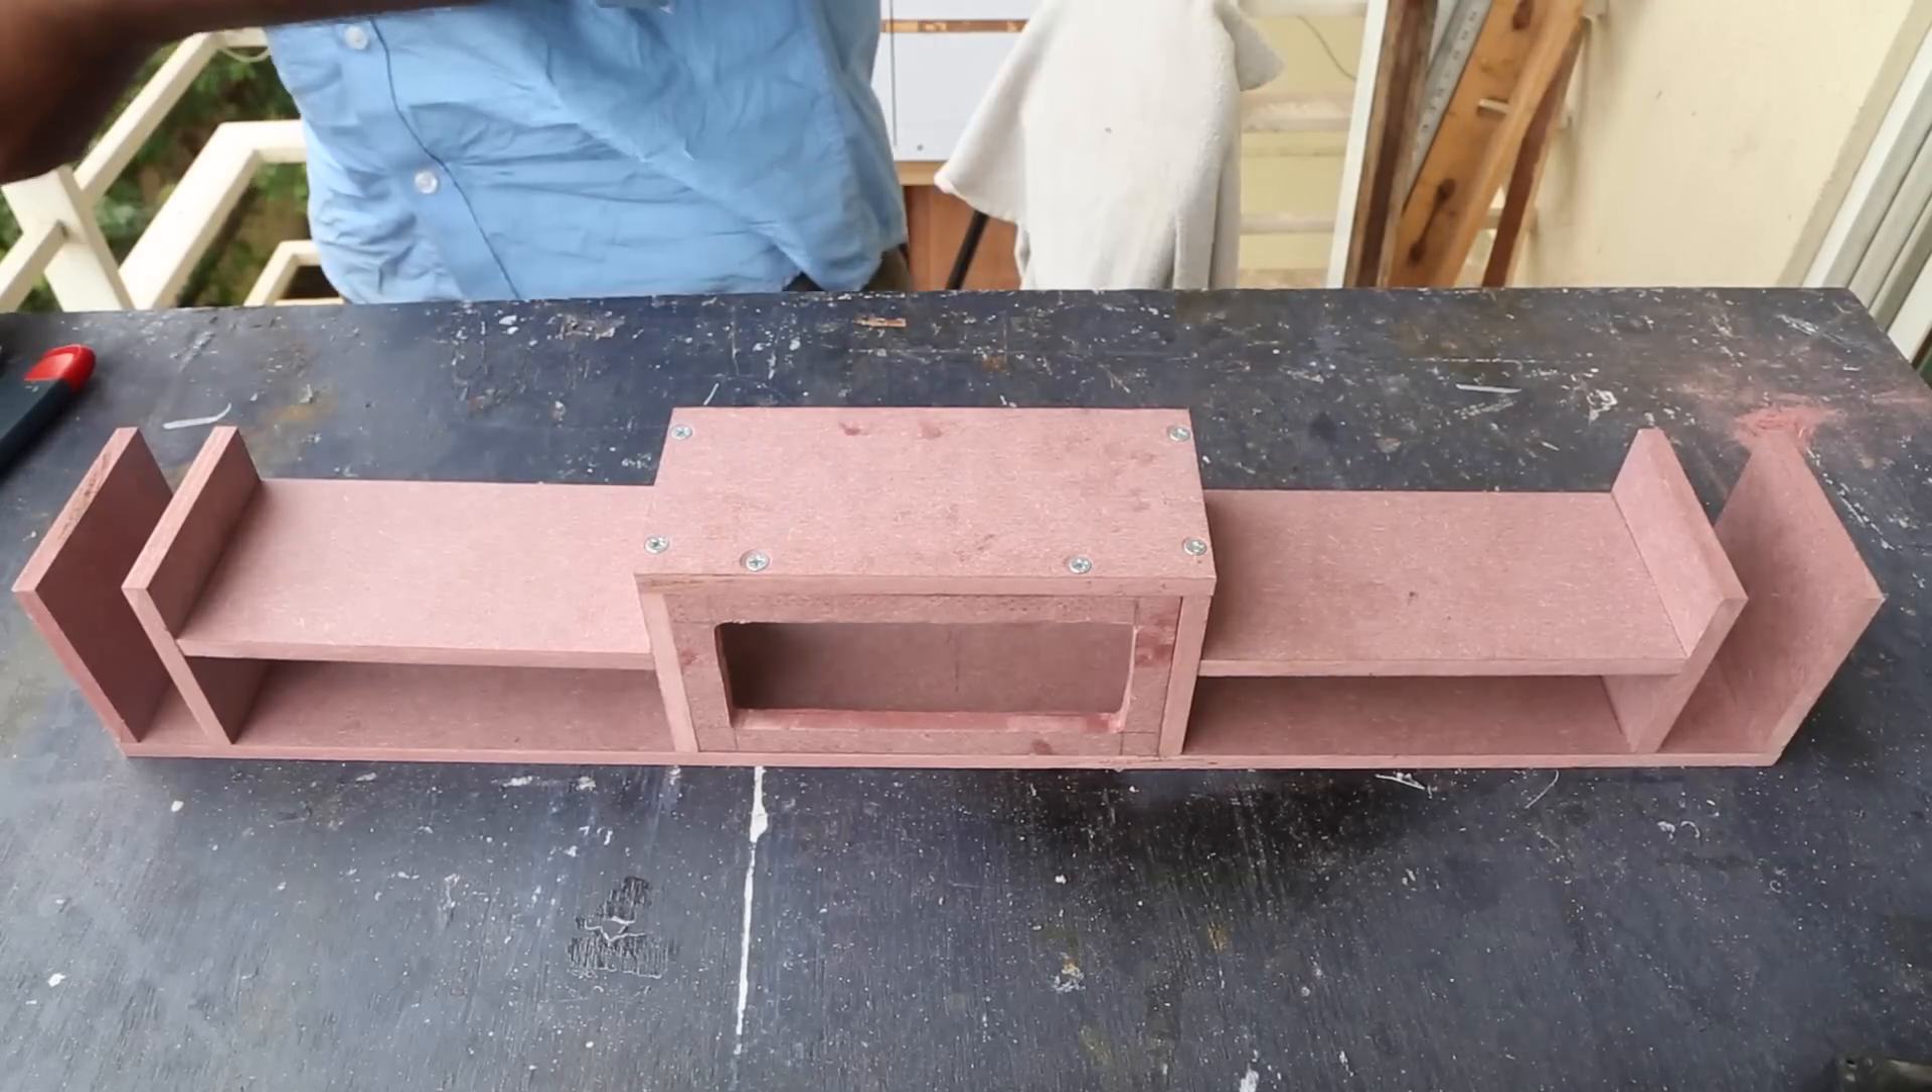Here is the assembled soldering station what it misses is the electronics and helping hands.